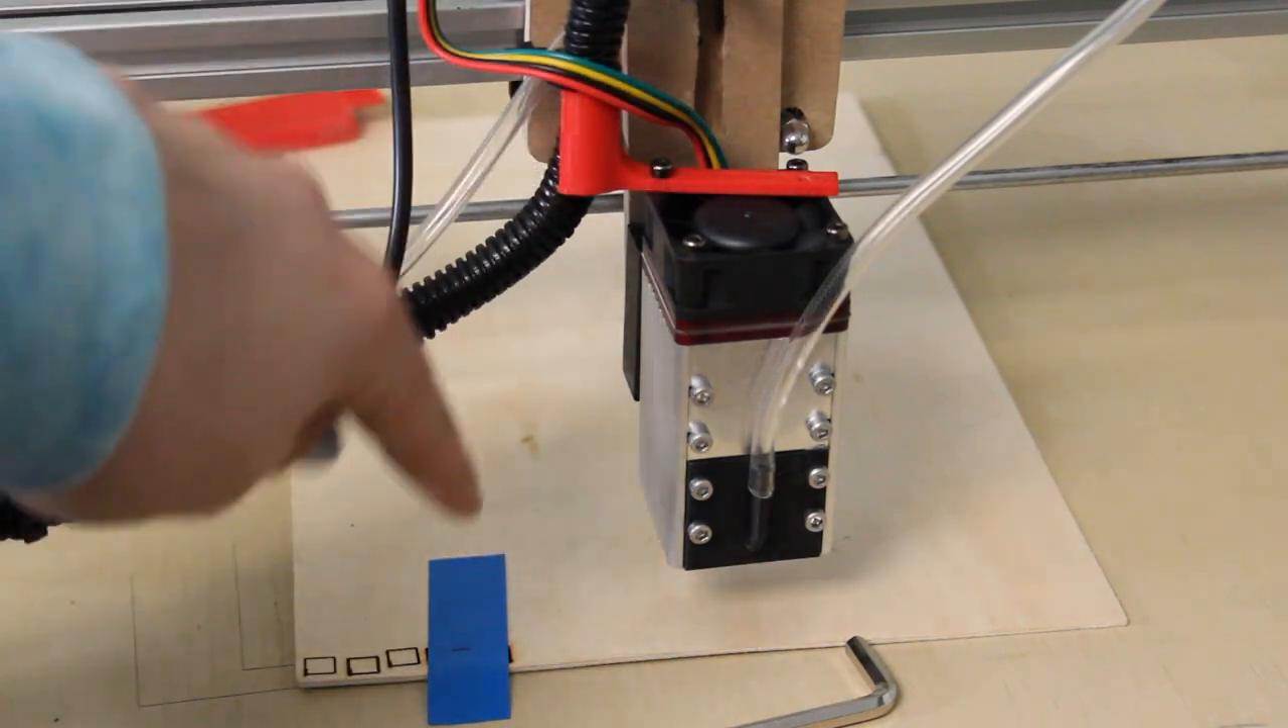So, I have my whole mount set up here.